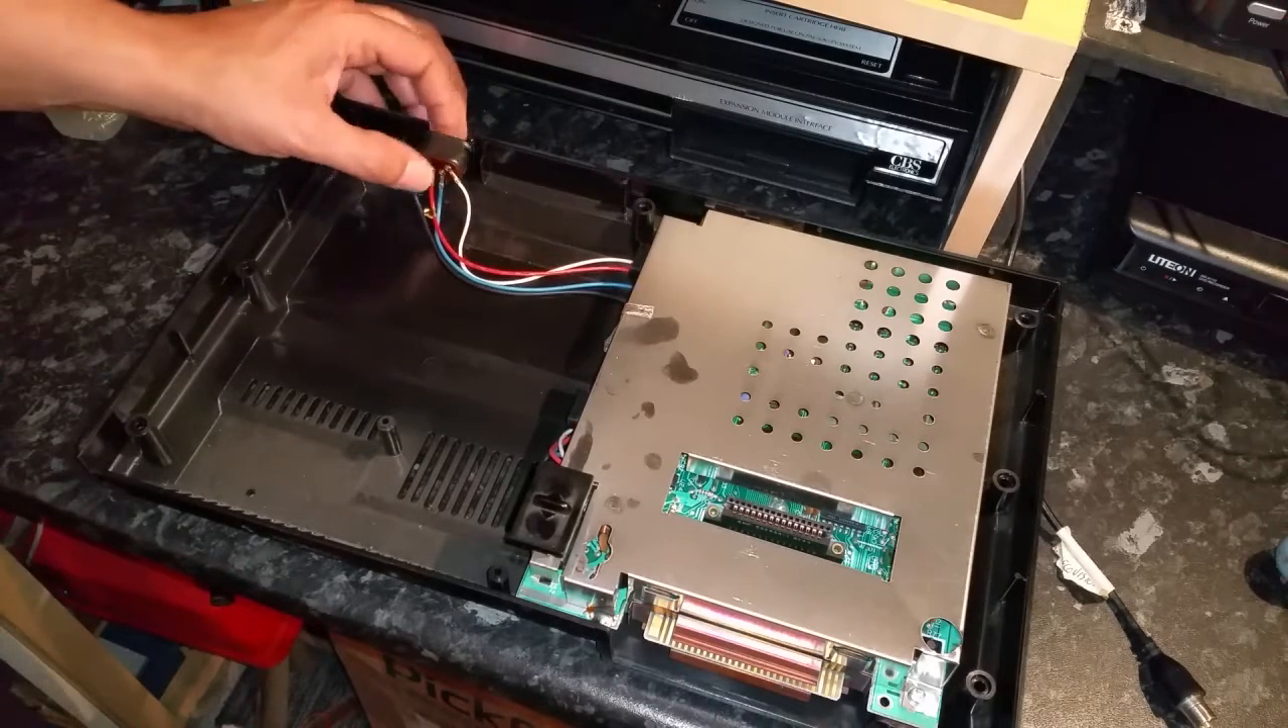And the power supply jack just floats about there.